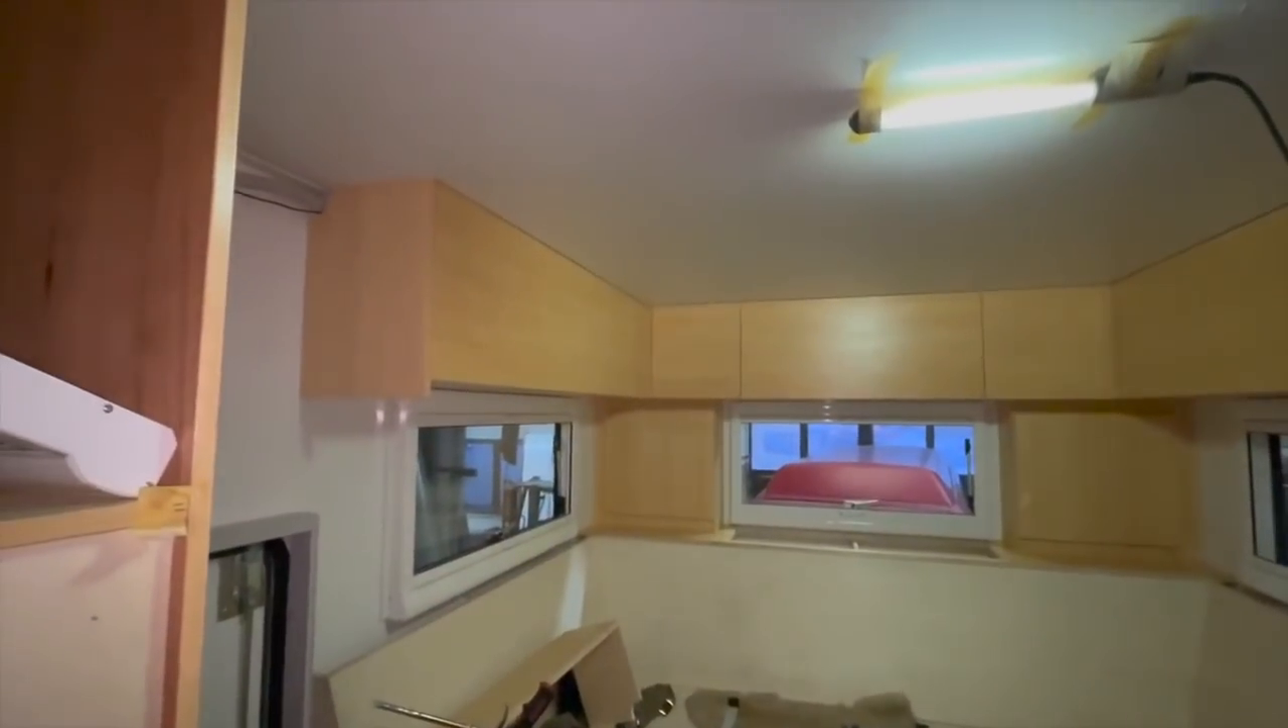Dann hier, die Oberschränke, sind jetzt auch endlich dran.